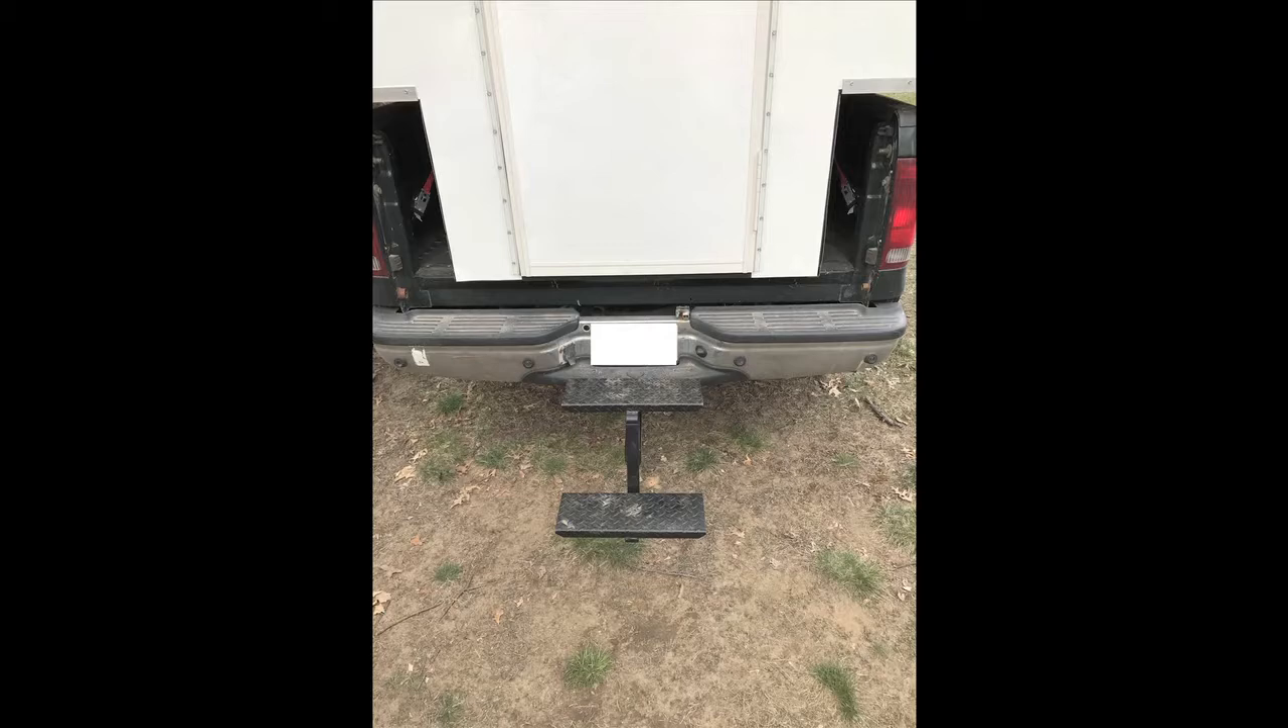I removed the trailer hitch, and installed the steps for easier entry.